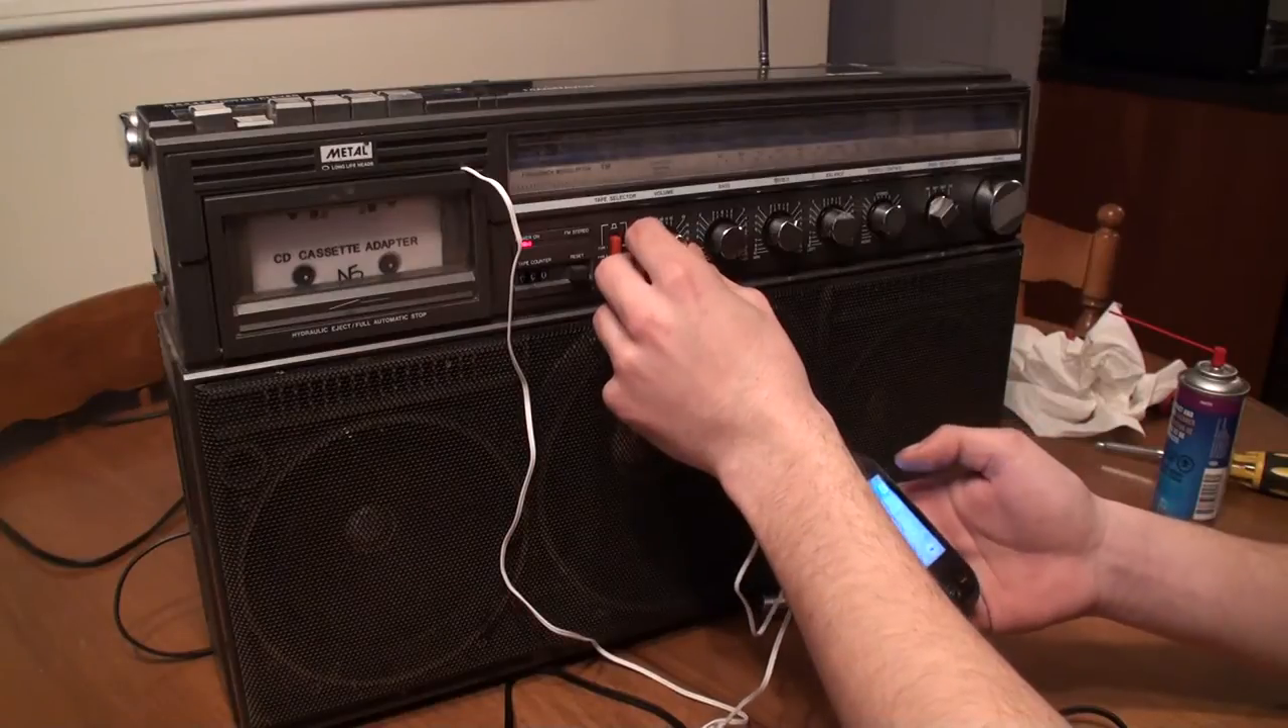Alright guys, we got the entire stereo together.